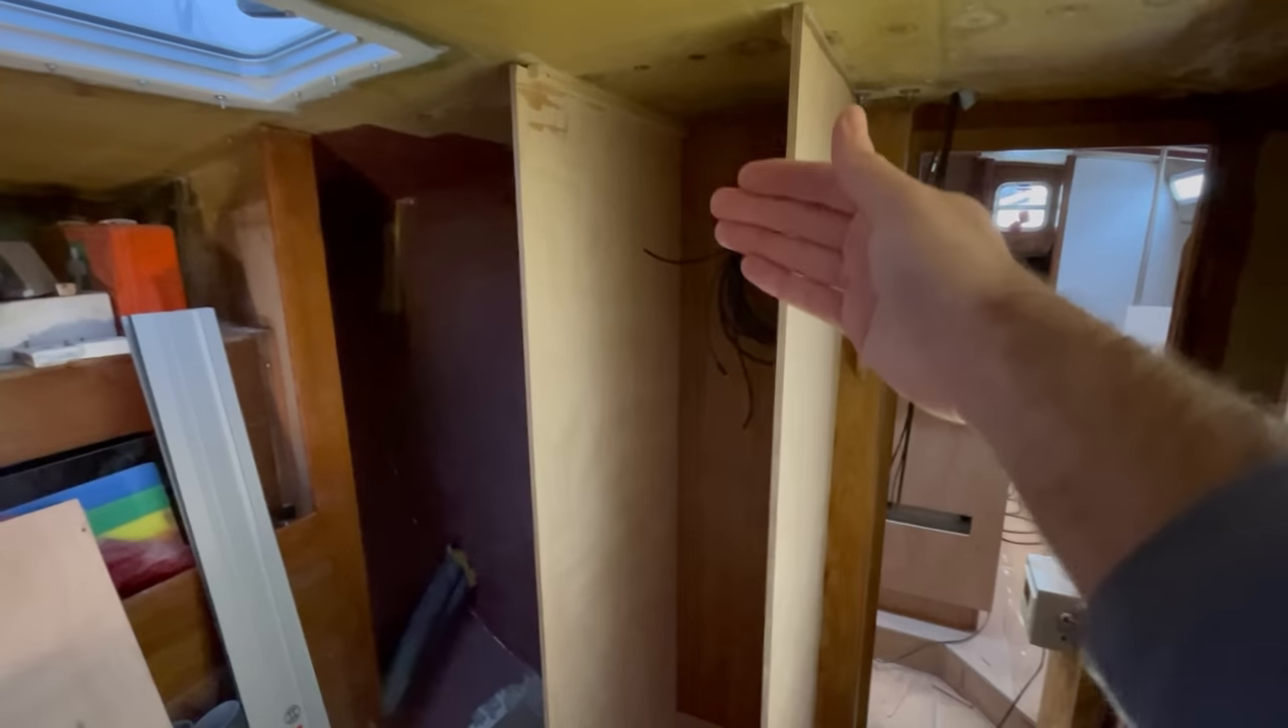After everybody's favorite a little bit of oh glorious sanding and some general fiddling about I've now got the two sides of the drawer section mounted in place.